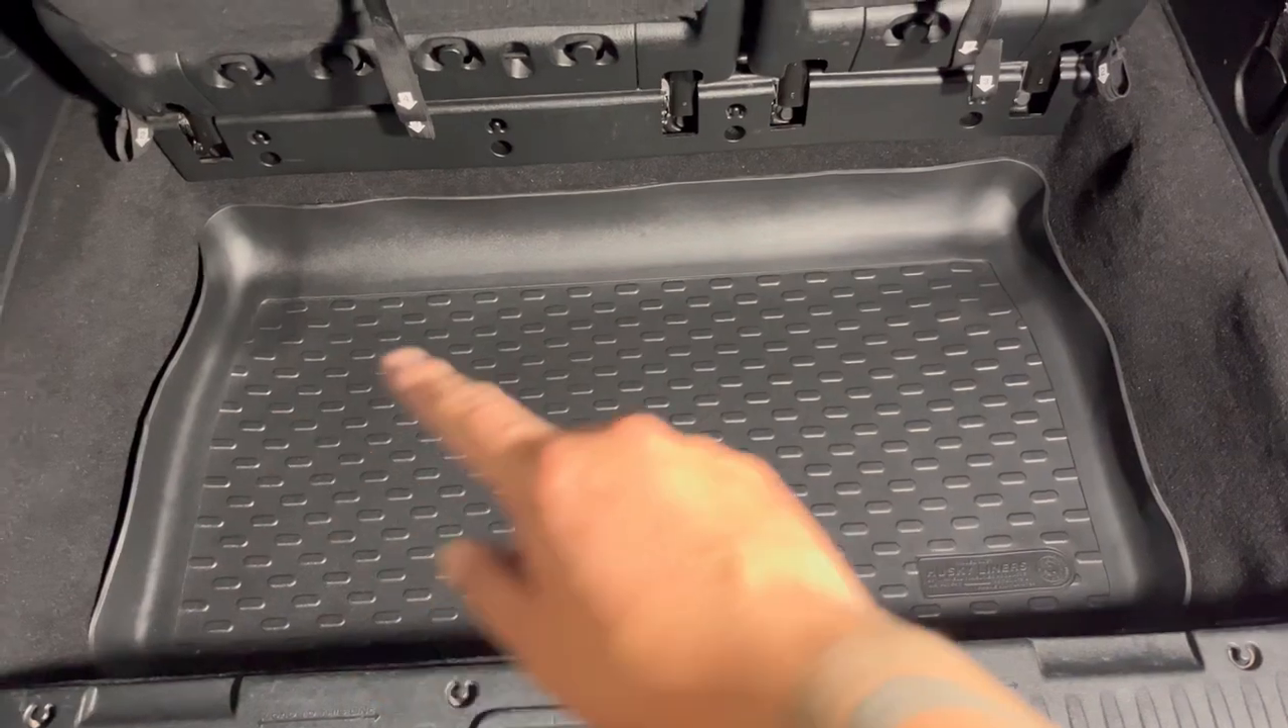All right, guys, I got the Husky cargo liner installed.